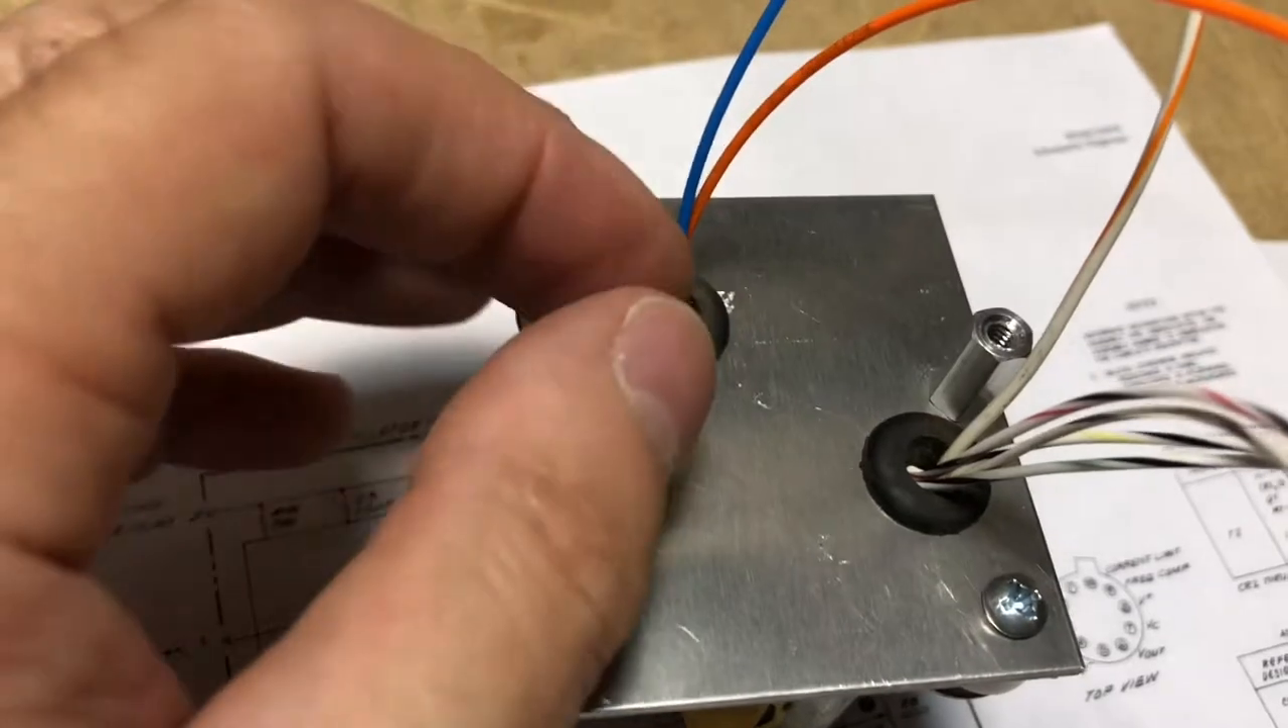I've got it cut and mounted with some standoffs here for attaching to the to the chassis of the 5340 and got rubber grommets to feed through for the transformer leads.